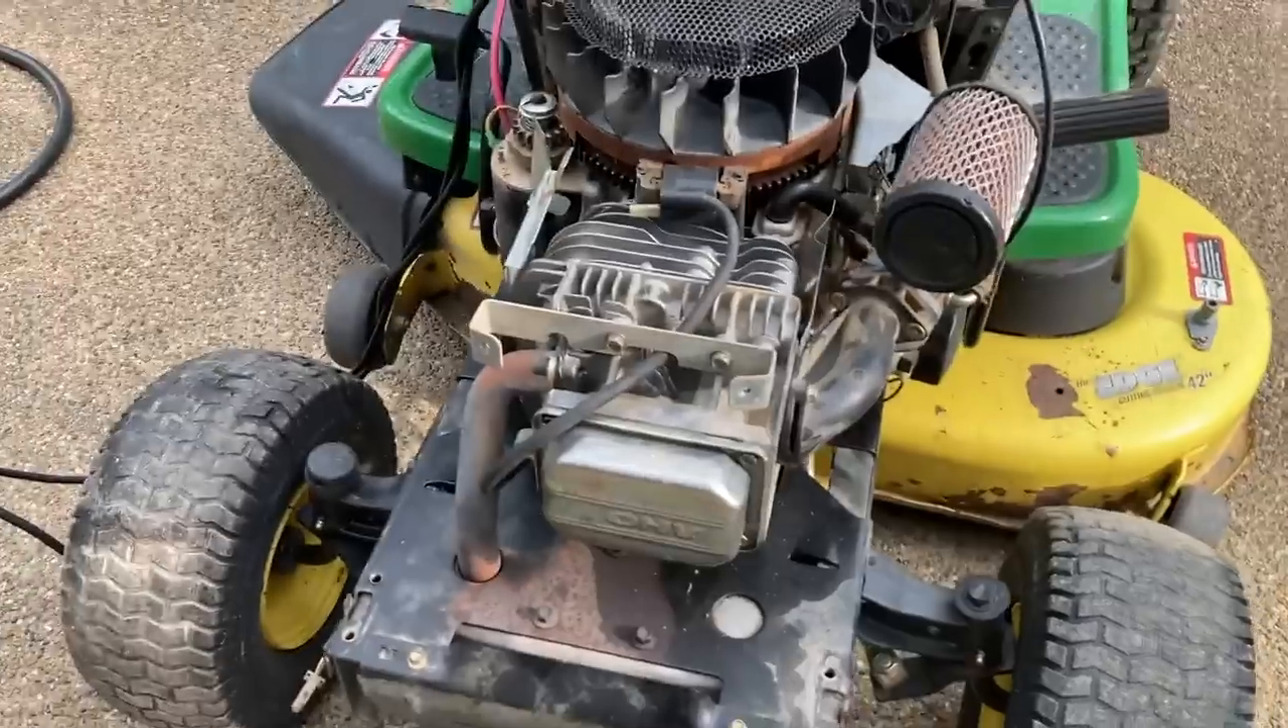I'm not putting the hood back on yet just because, you know, you never know.